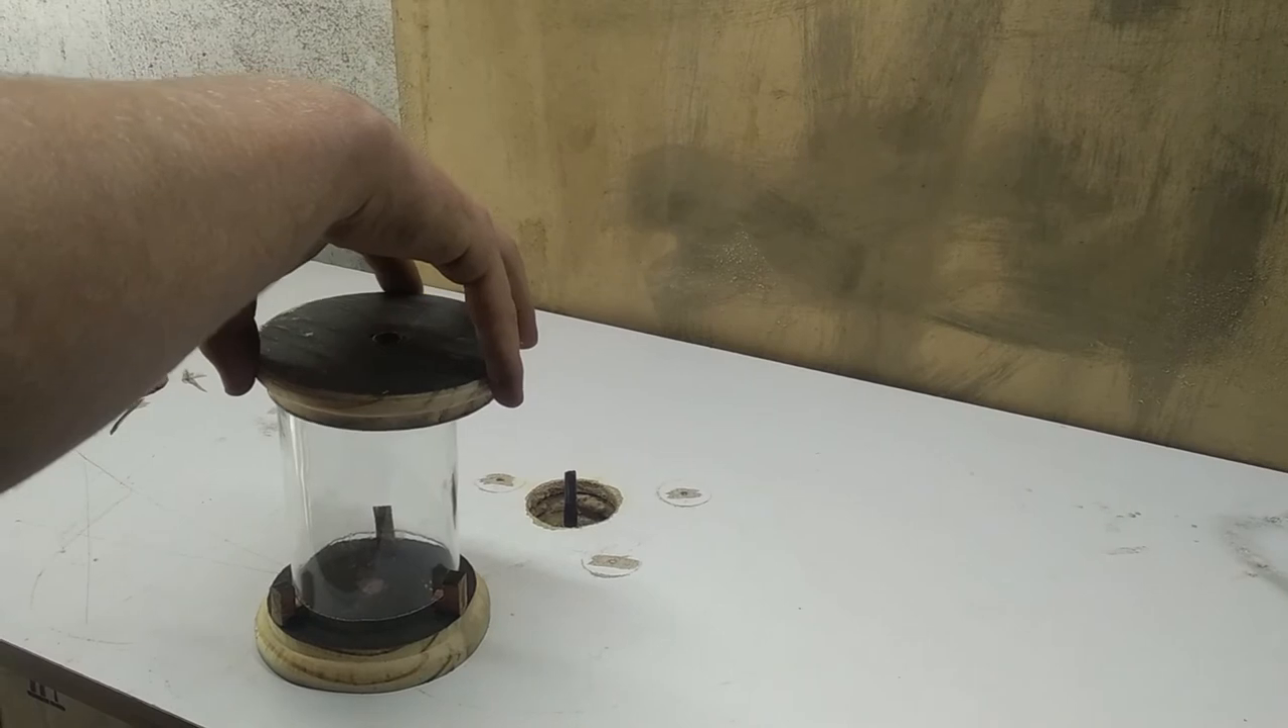We checked that the glass would fit in nicely, which it does.